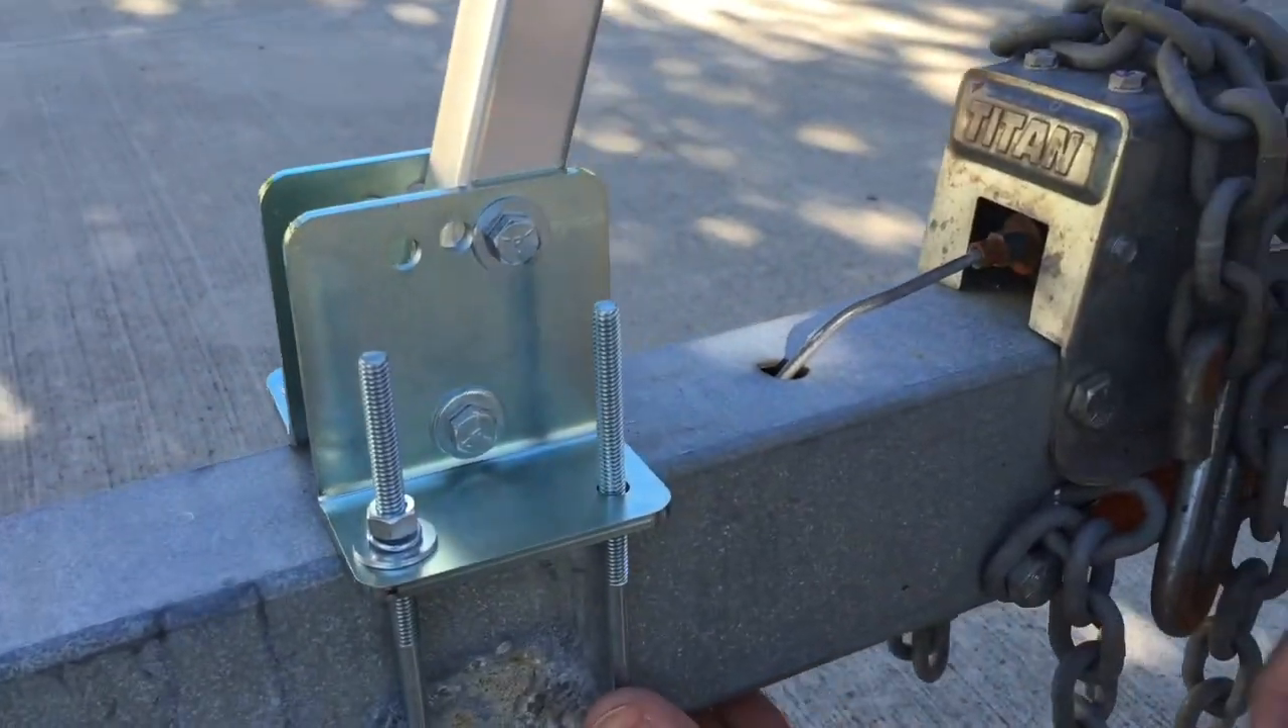Okay, now we have the first U-bolt installed.